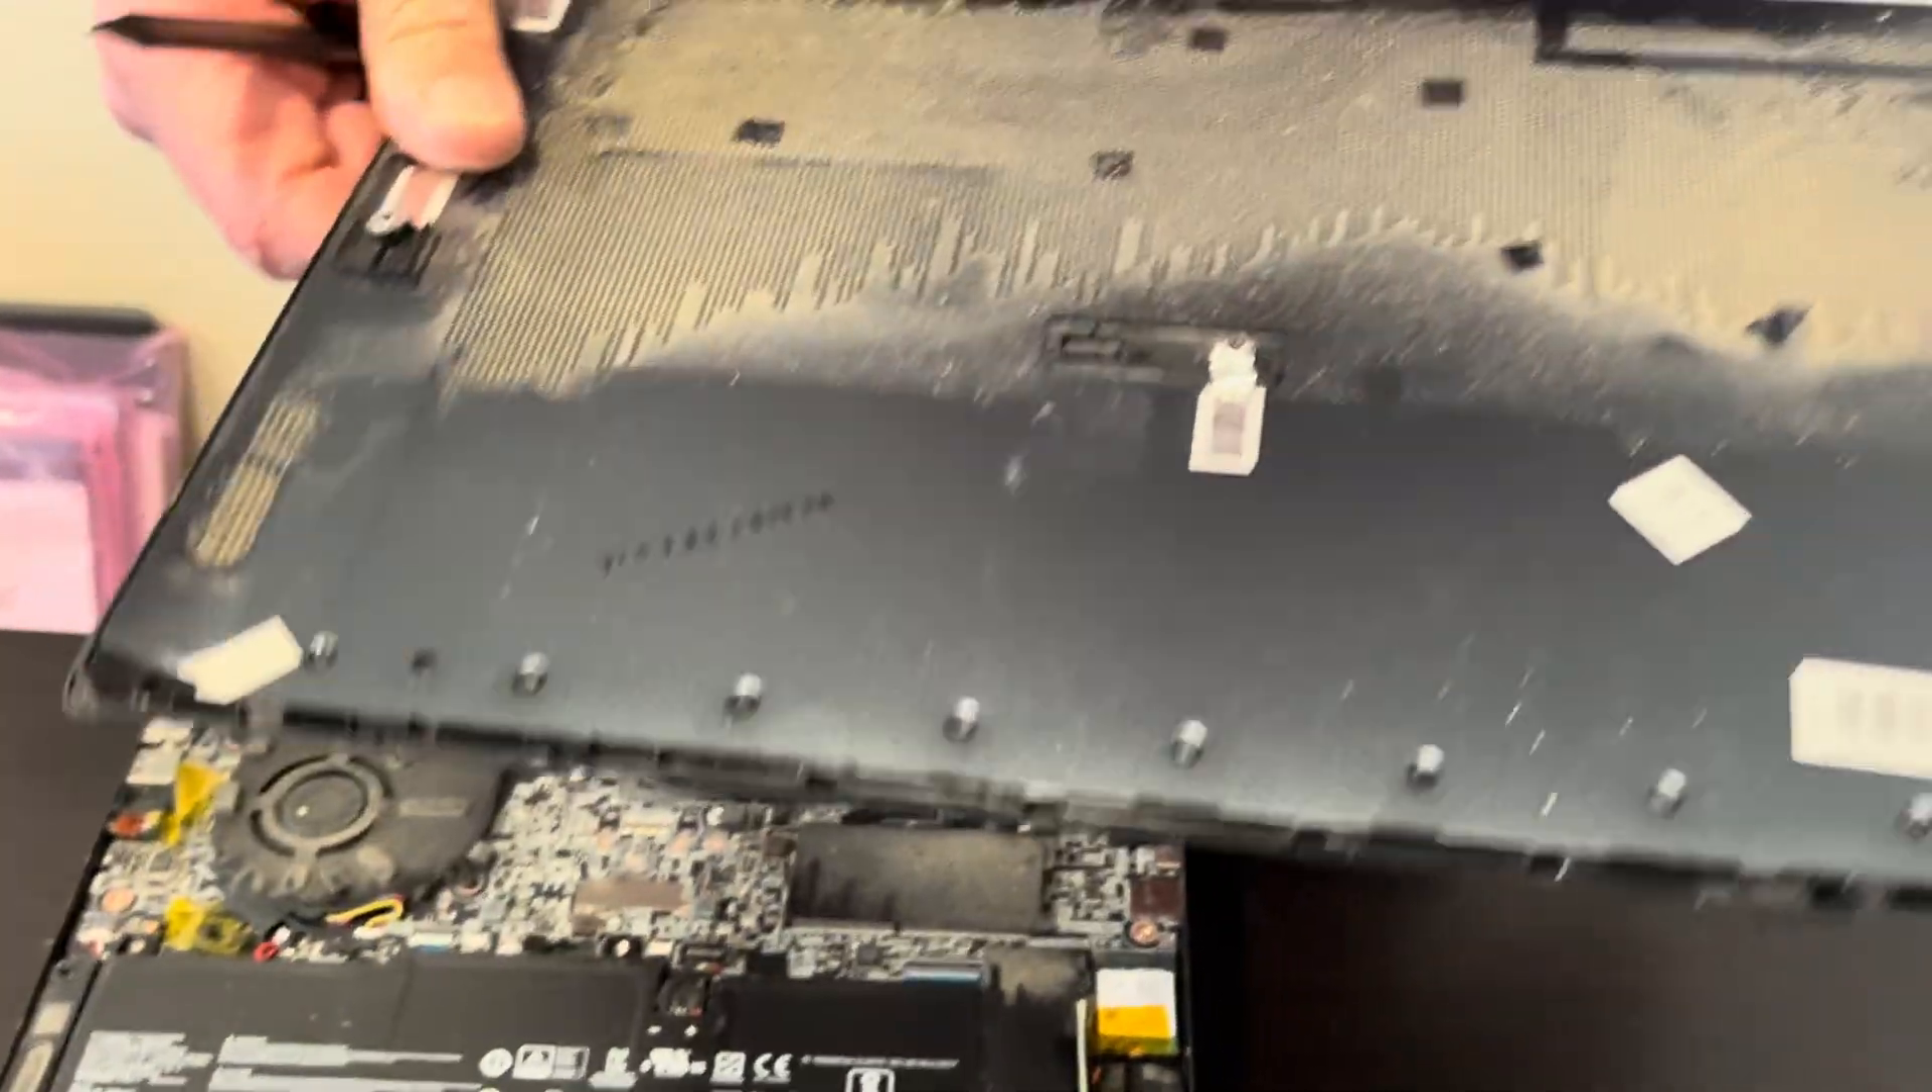Okay the bottom is out now we have access to all the components.